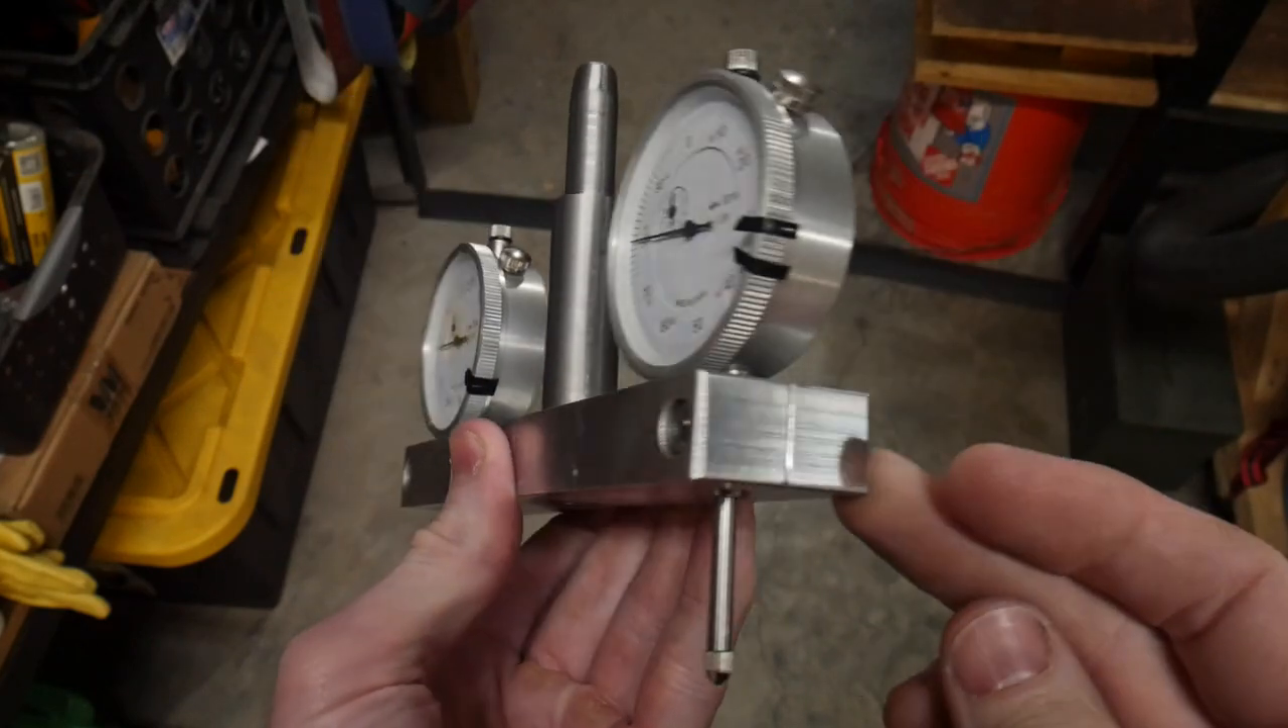So here is the final product with both dial indicators inserted.